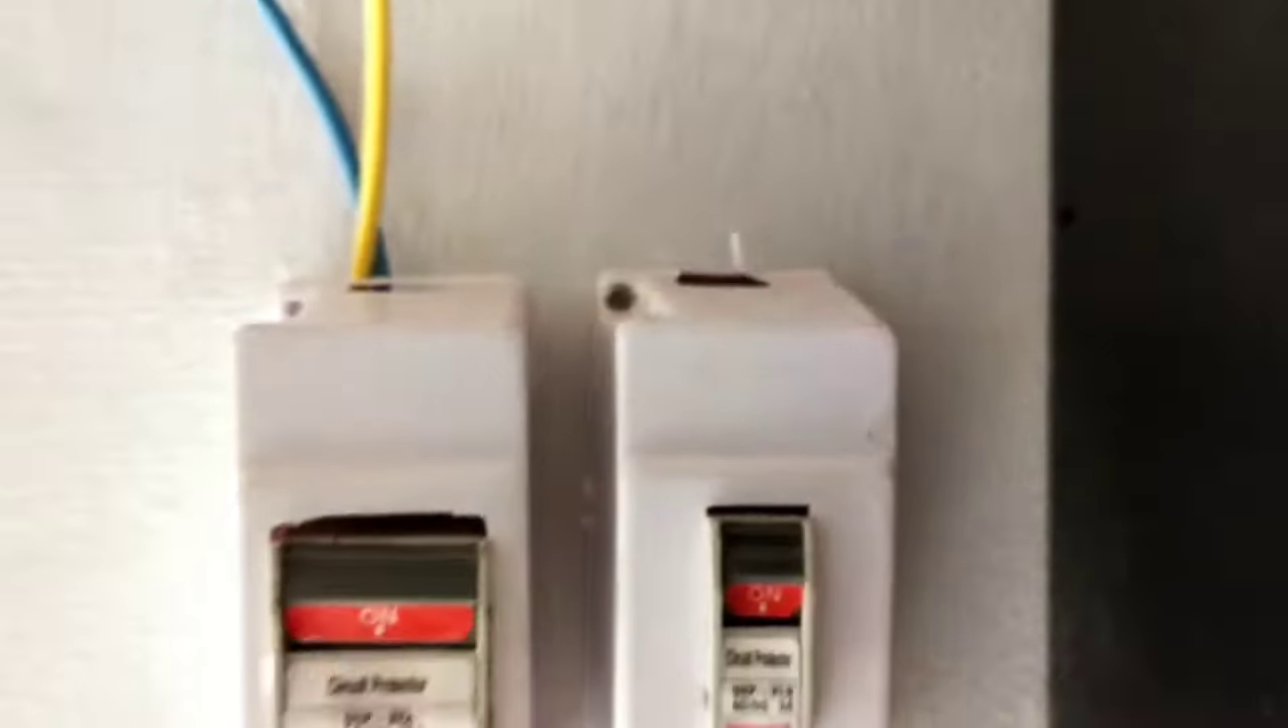اور یہ دو بریکر میں نے انسٹال کر دیا۔